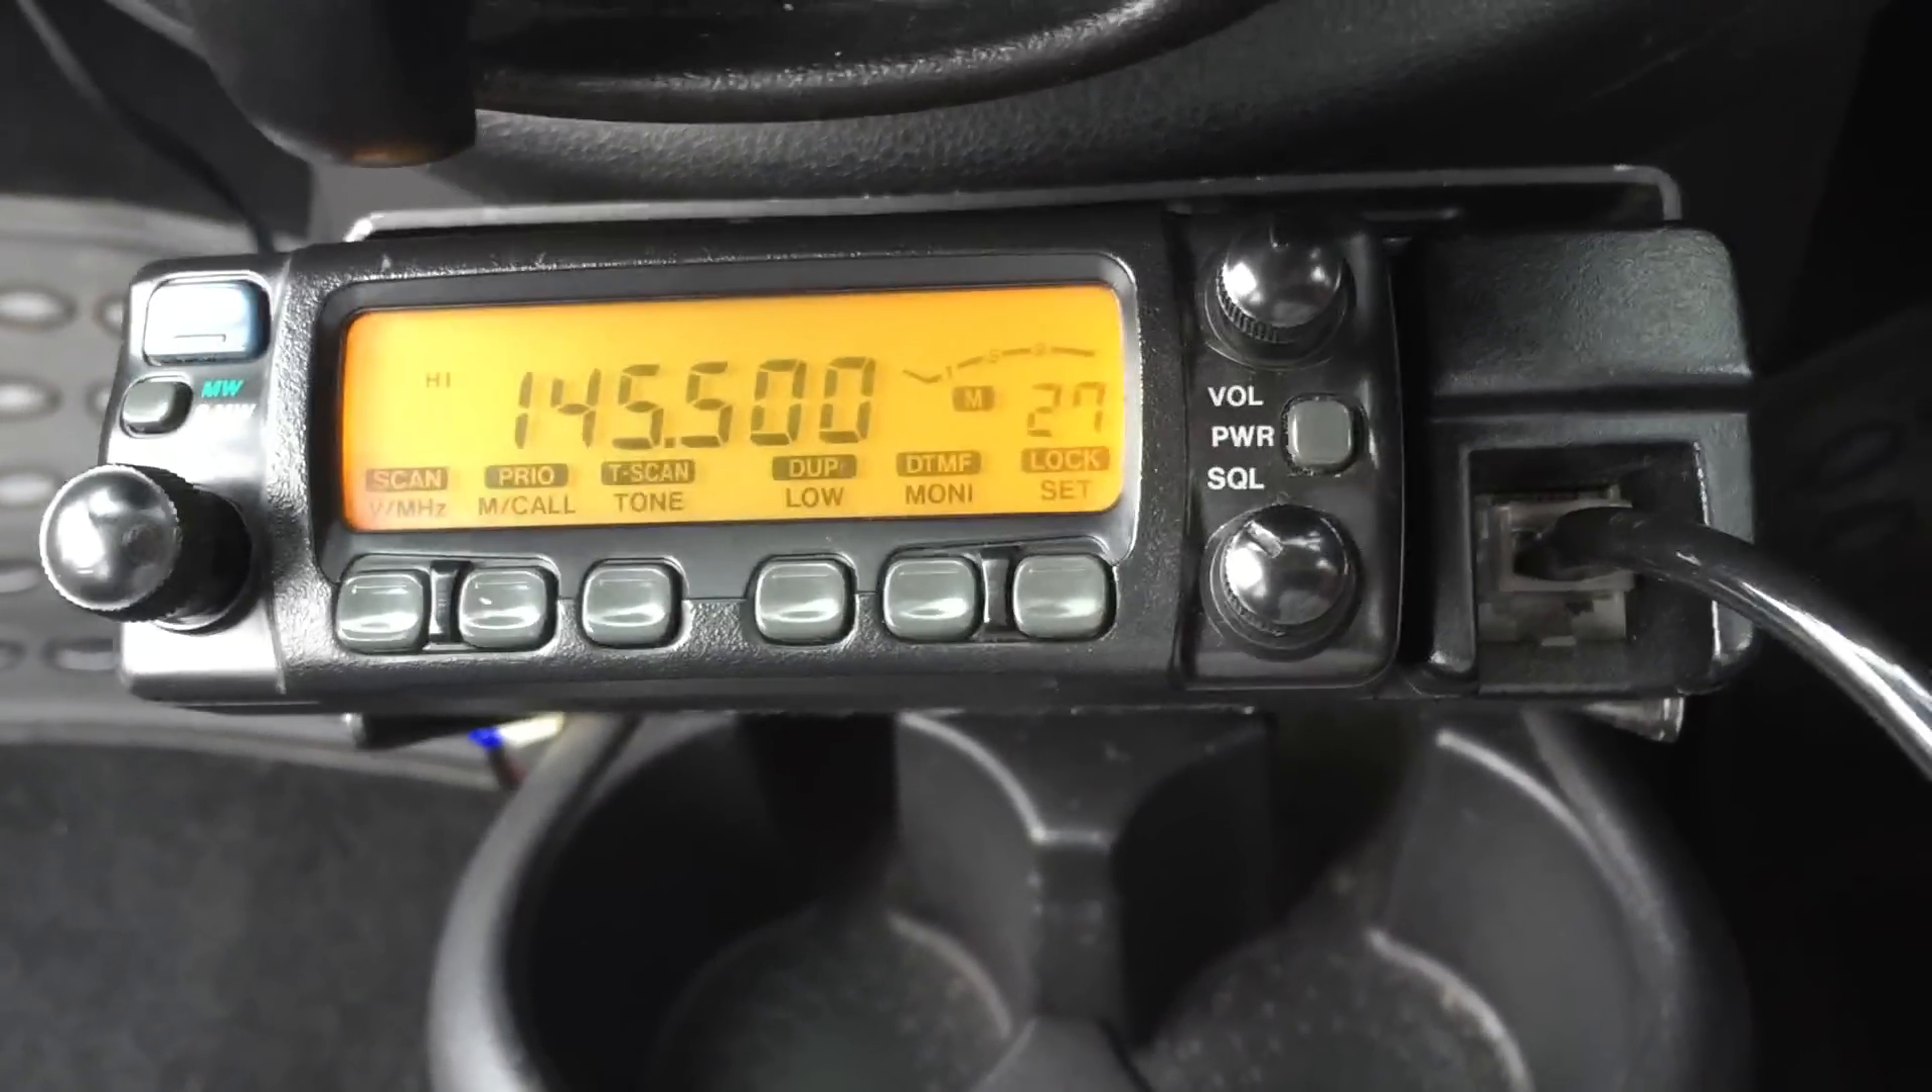We've got the uh got the radio in.